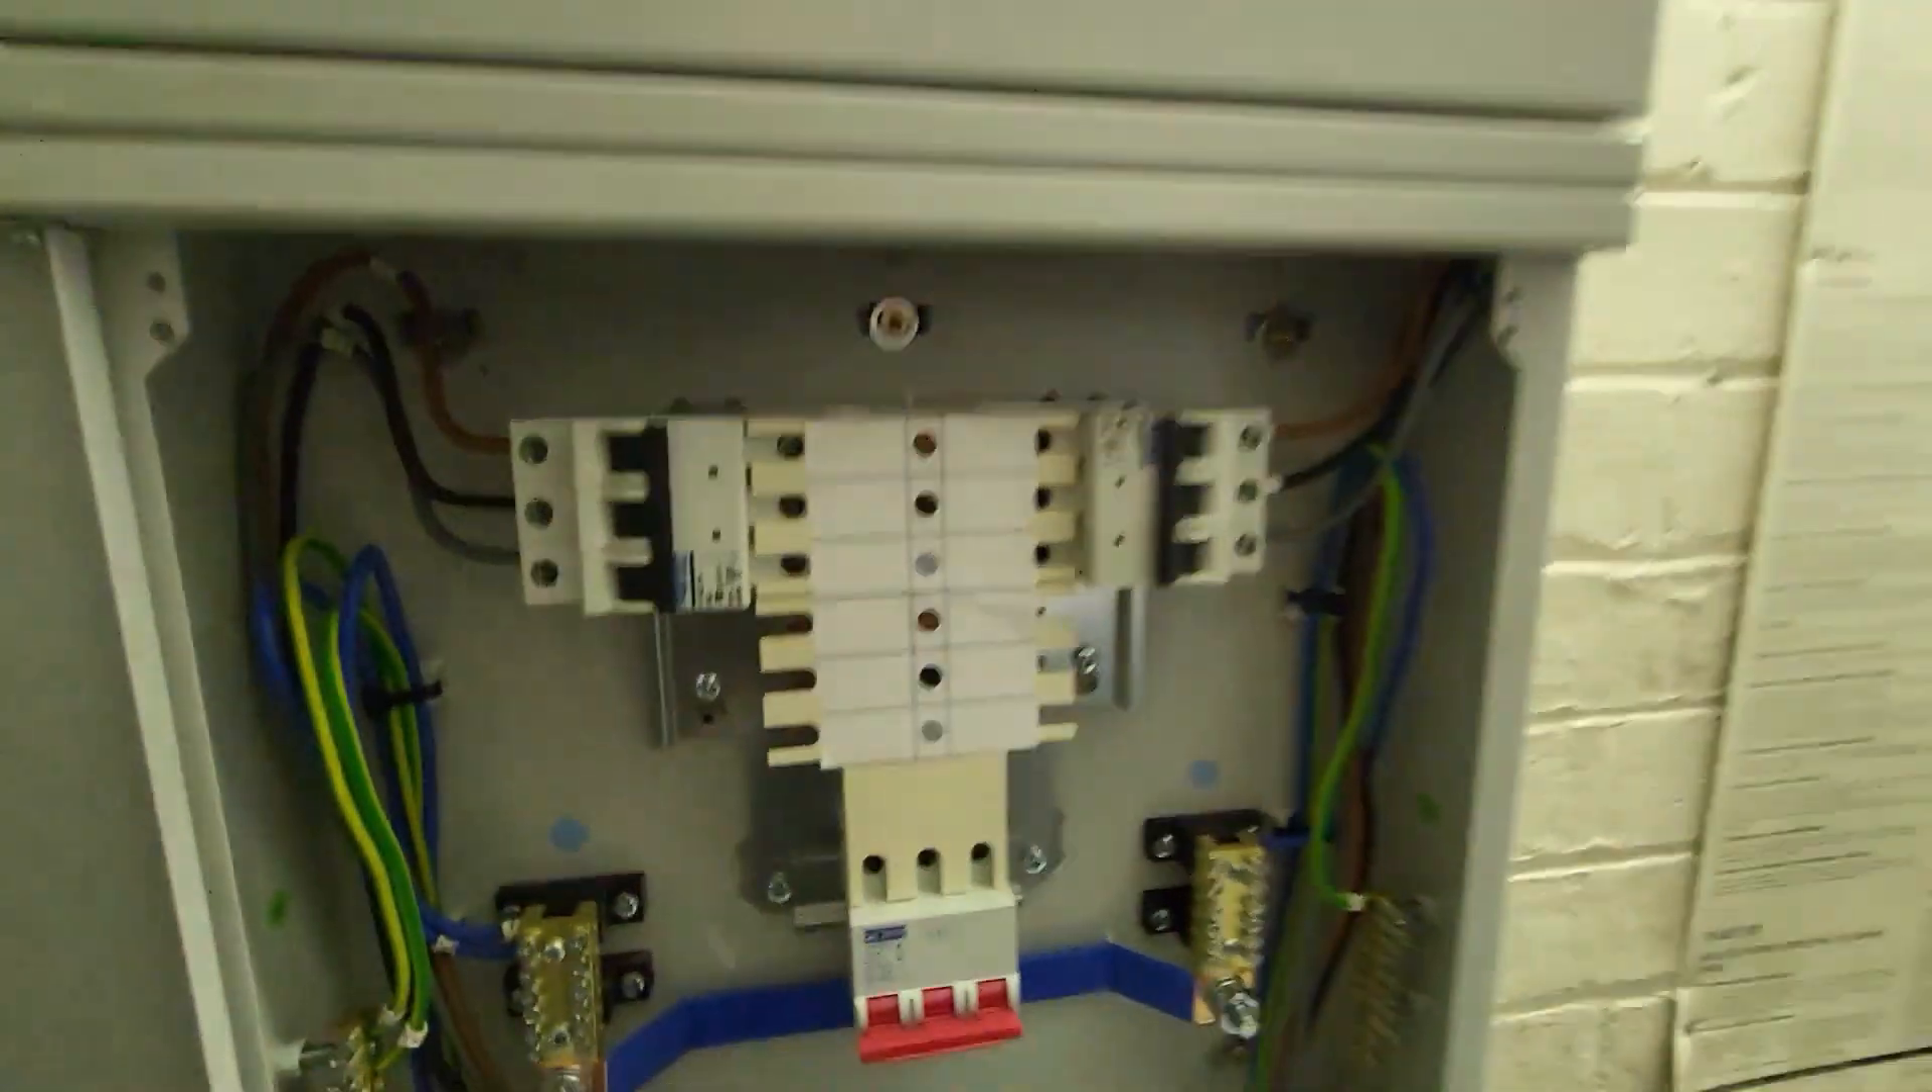Um we've got our board wired now you see nathan's done that.